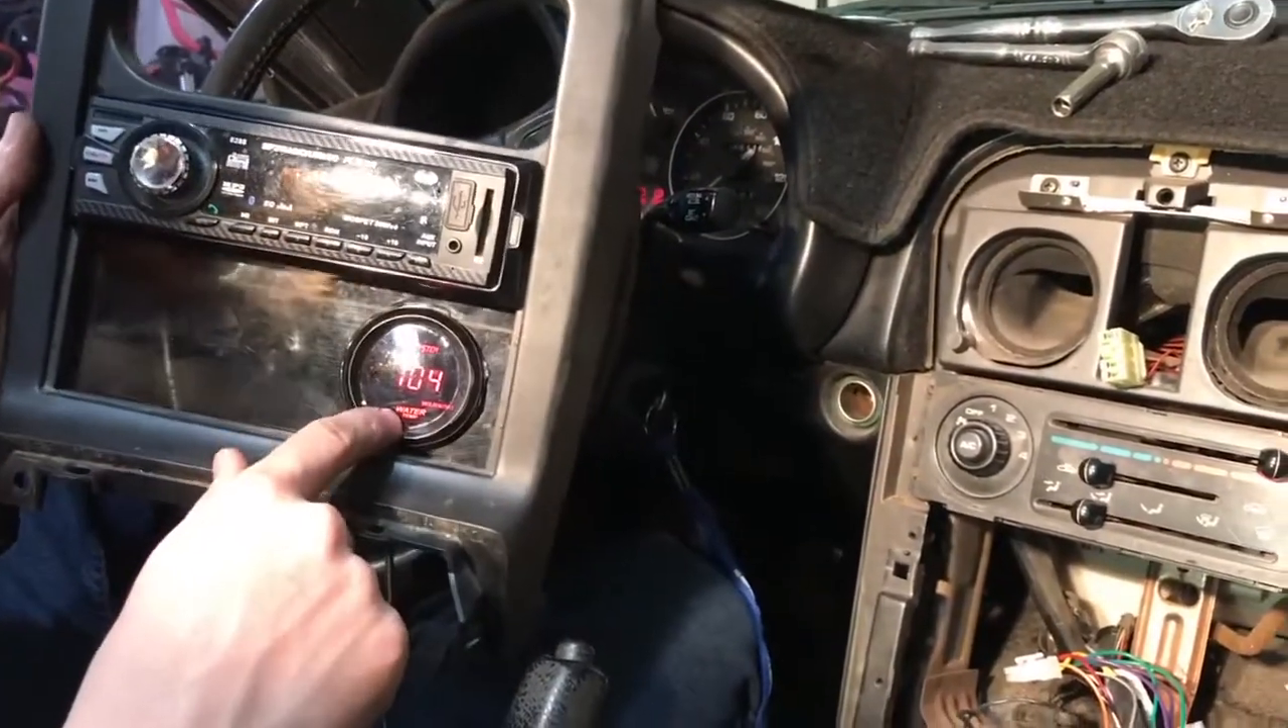All right so now we have the gauge on and it's plugged in and it automatically says 104 degrees because it is not reading a signal because it's so cold in there that it's below what it could read.